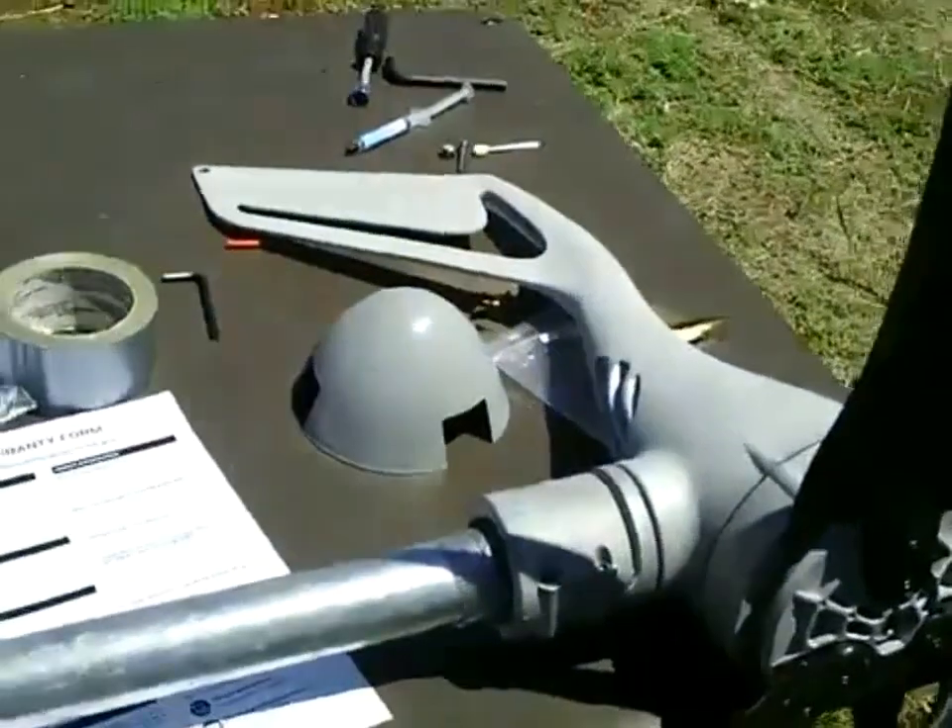We now have this turbine blades and everything on. The only thing I have to do is attach that nose cap right there.